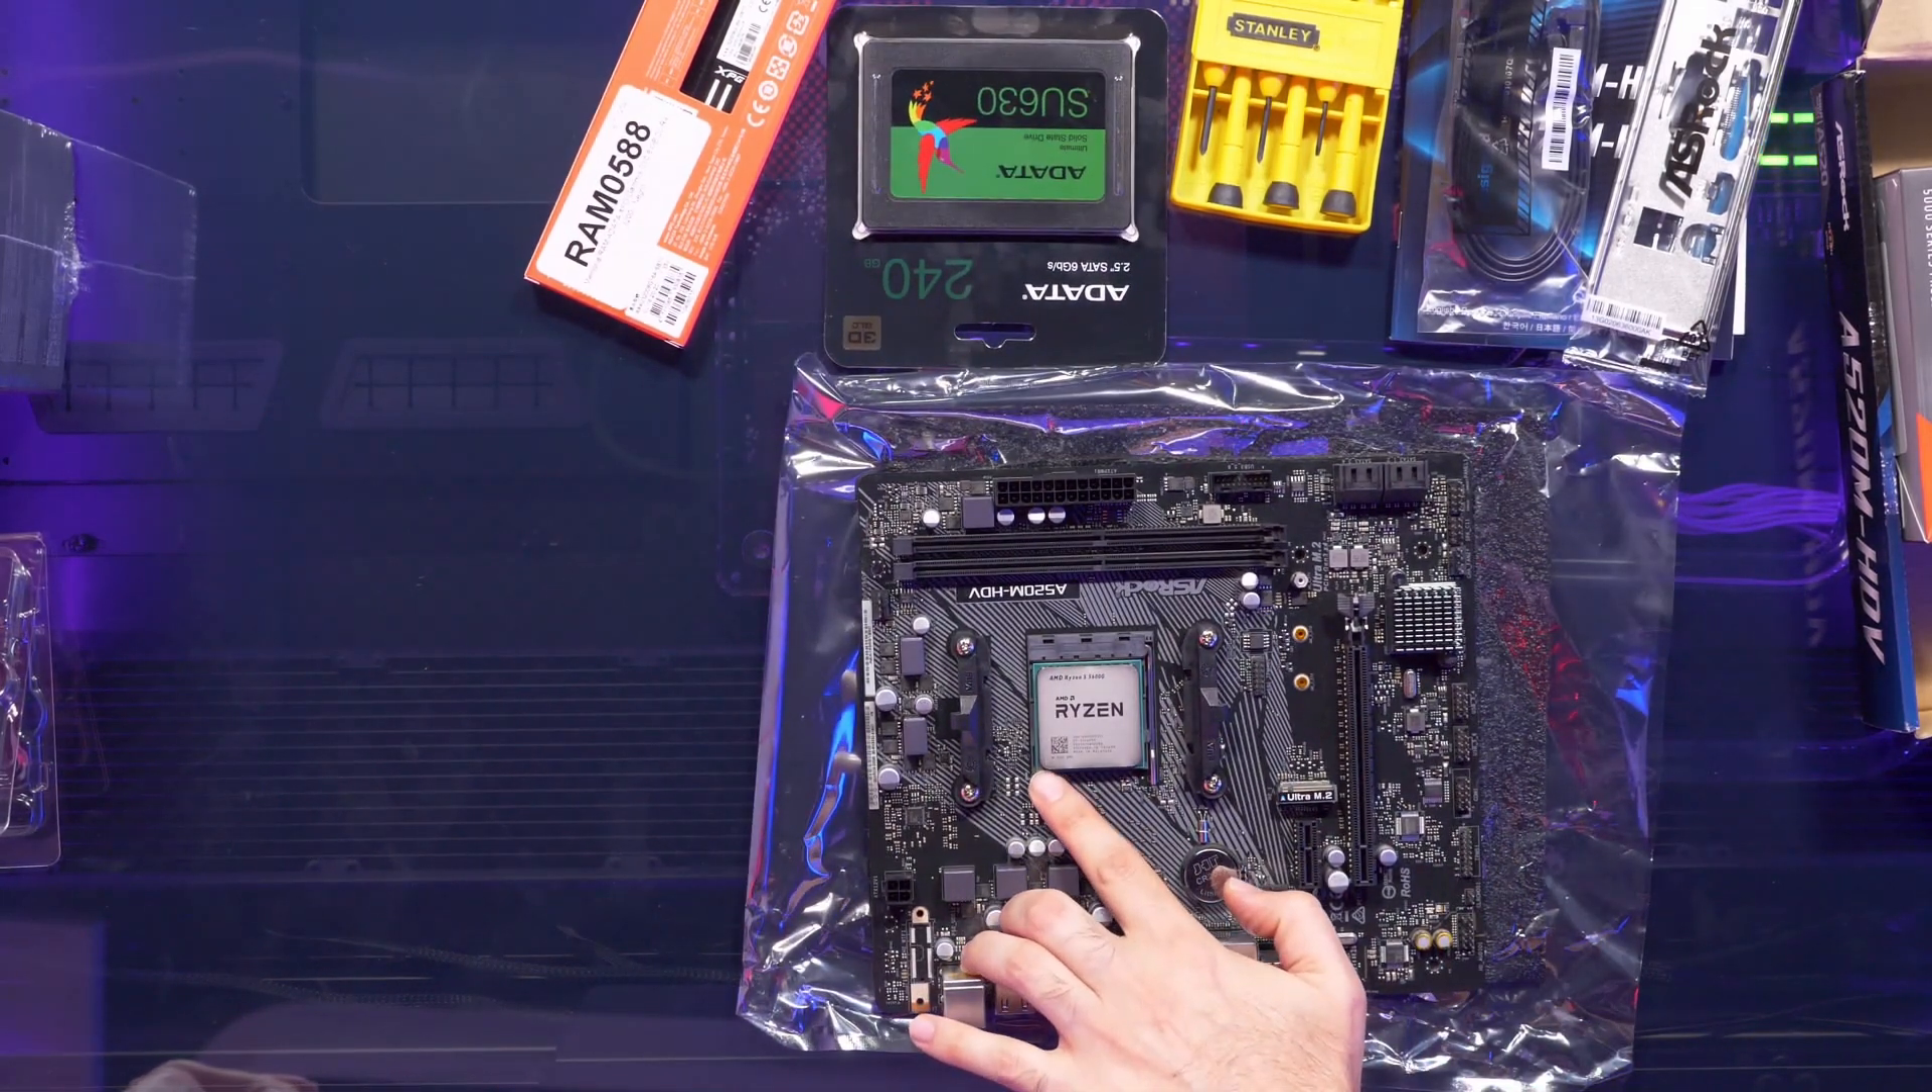Ya logró entonces Faris colocar el procesador.